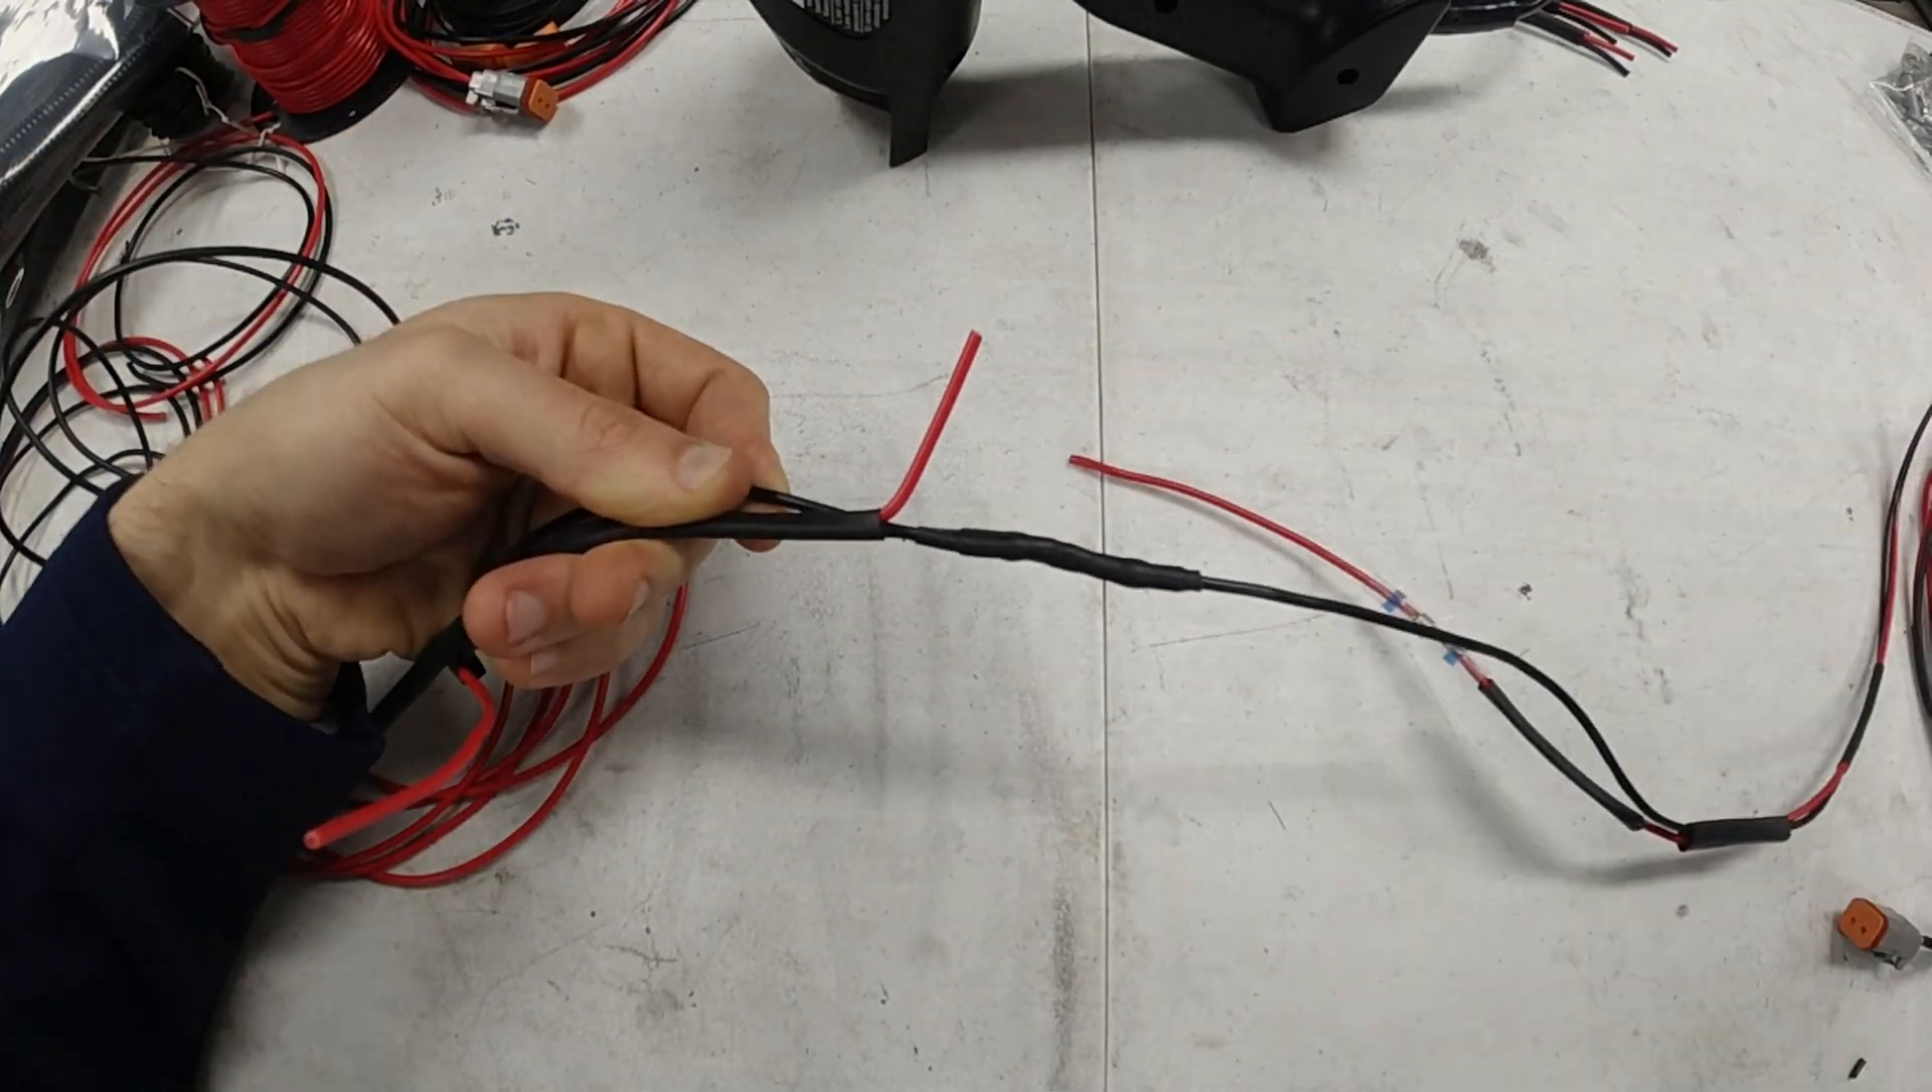Here you can see the finished result of the ground wires.